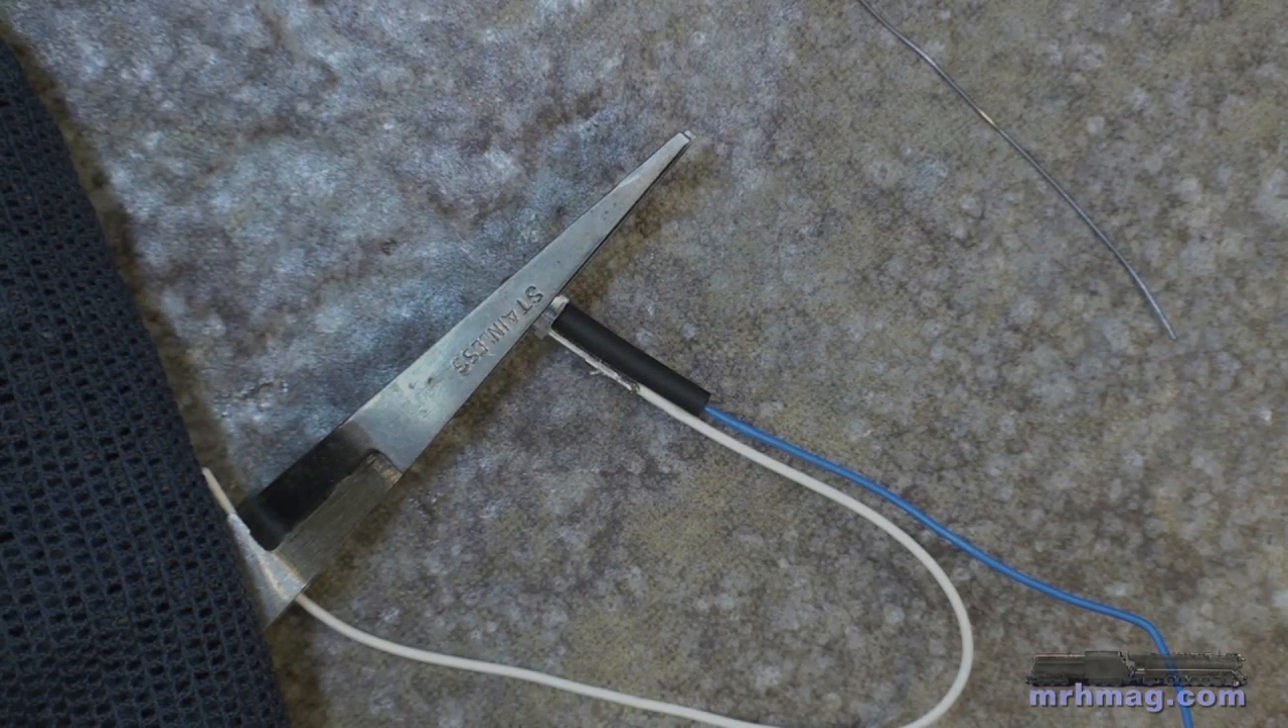There's the heat shrink on the resistor.